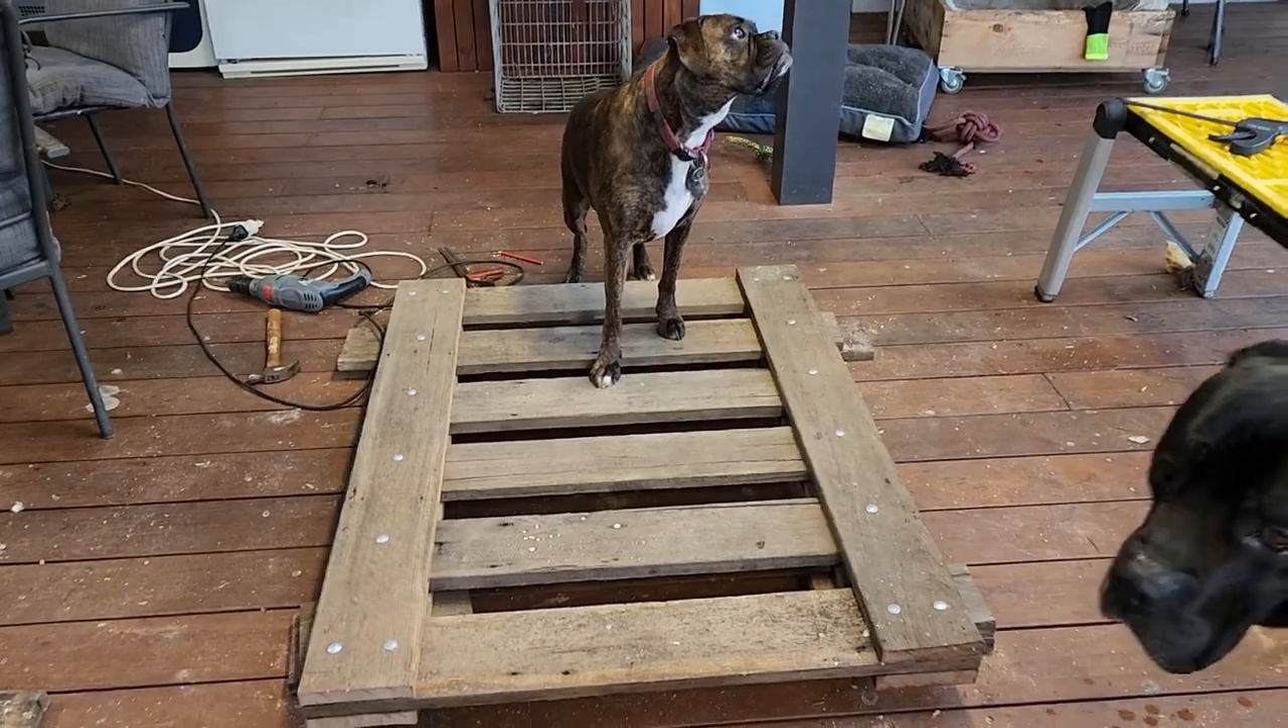So I've finished bolting the gate frame together the main parts.